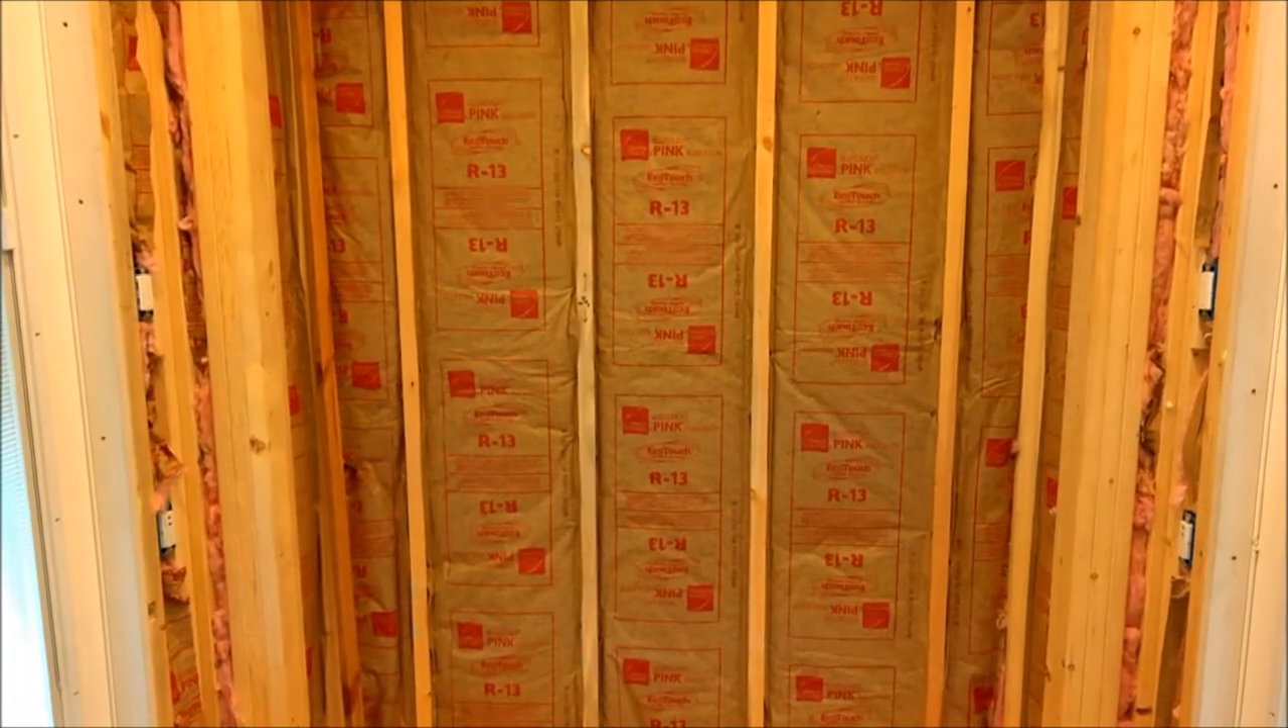You can see I've got the insulation installed at least most of it.